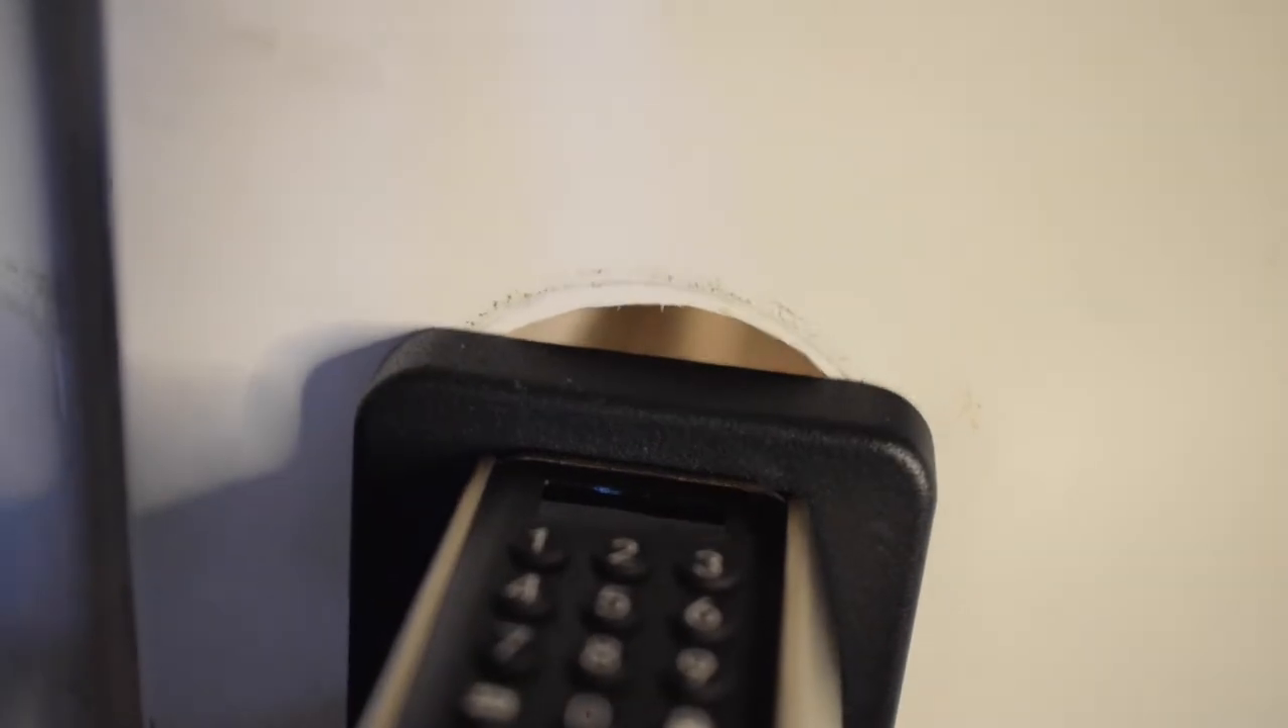The we lock didn't cover up the hole on the door completely there's actually a pretty large gap above the panel of the we lock.